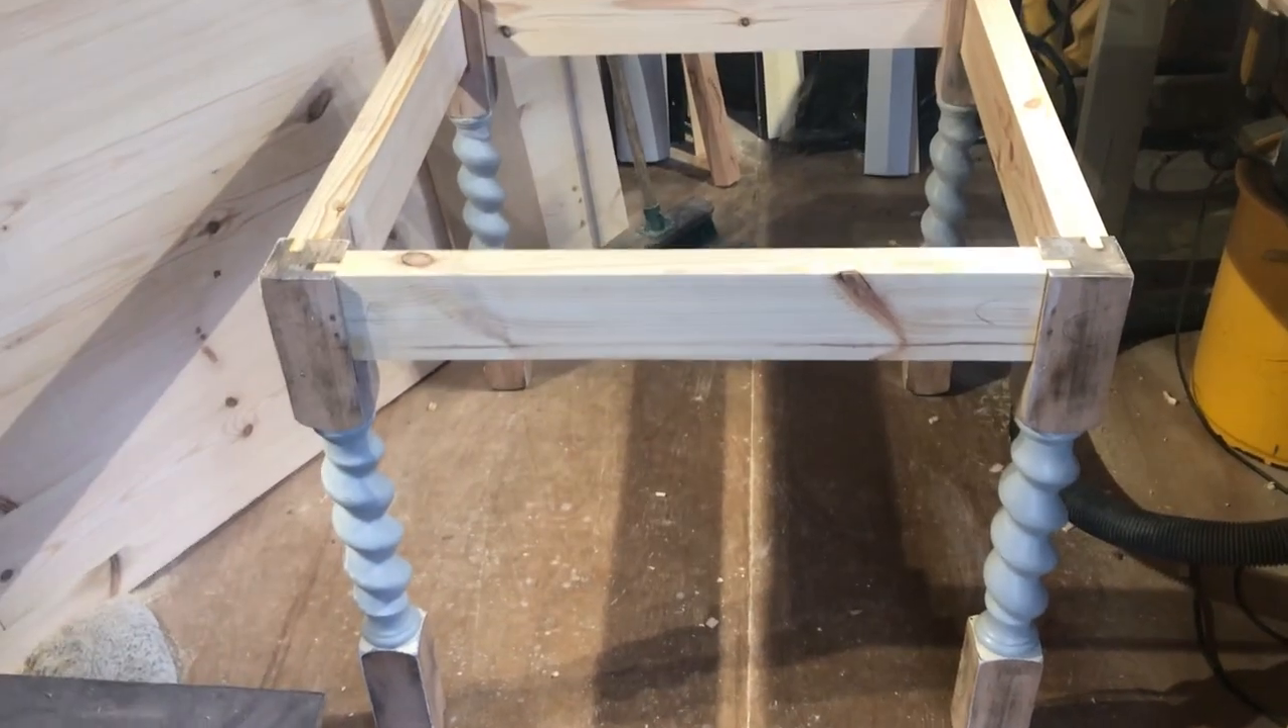There's the table base that's starting to come together see the legs.